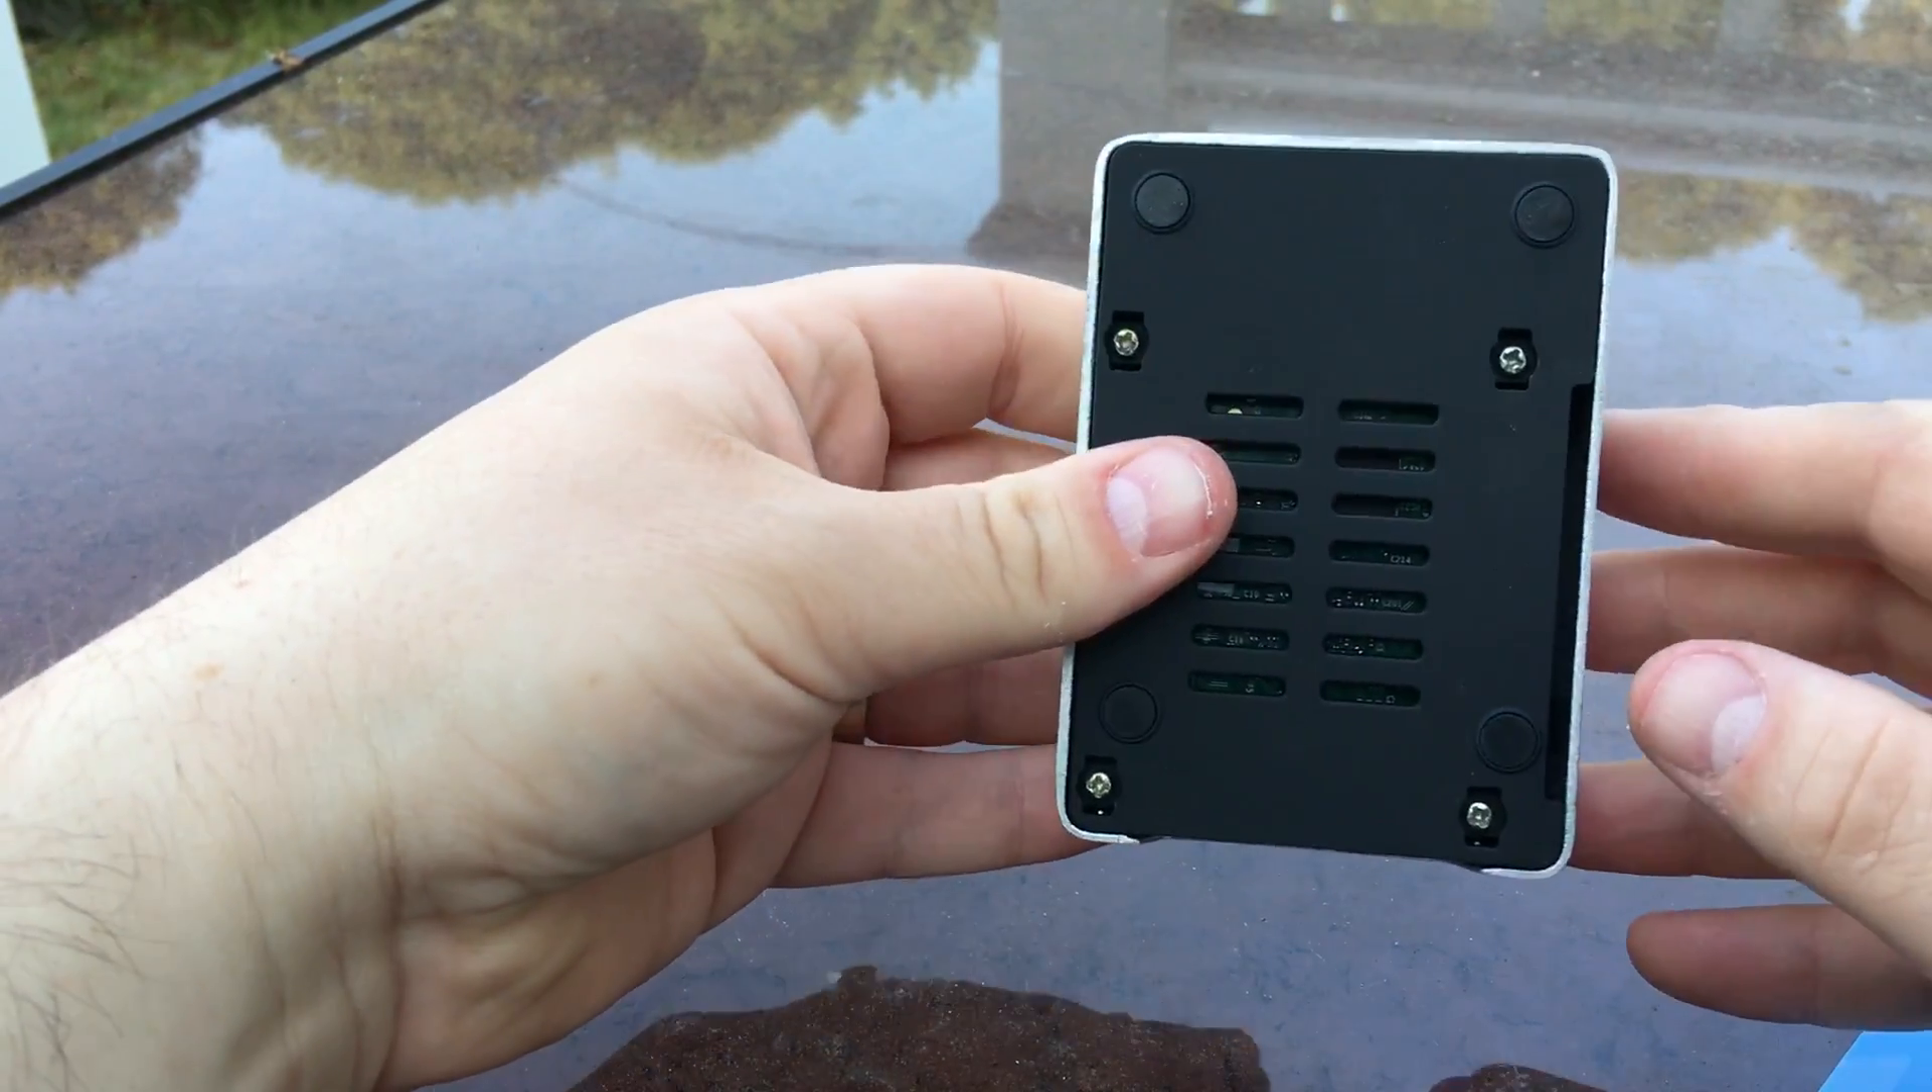Now you can see all four screws are screwed in perfectly.